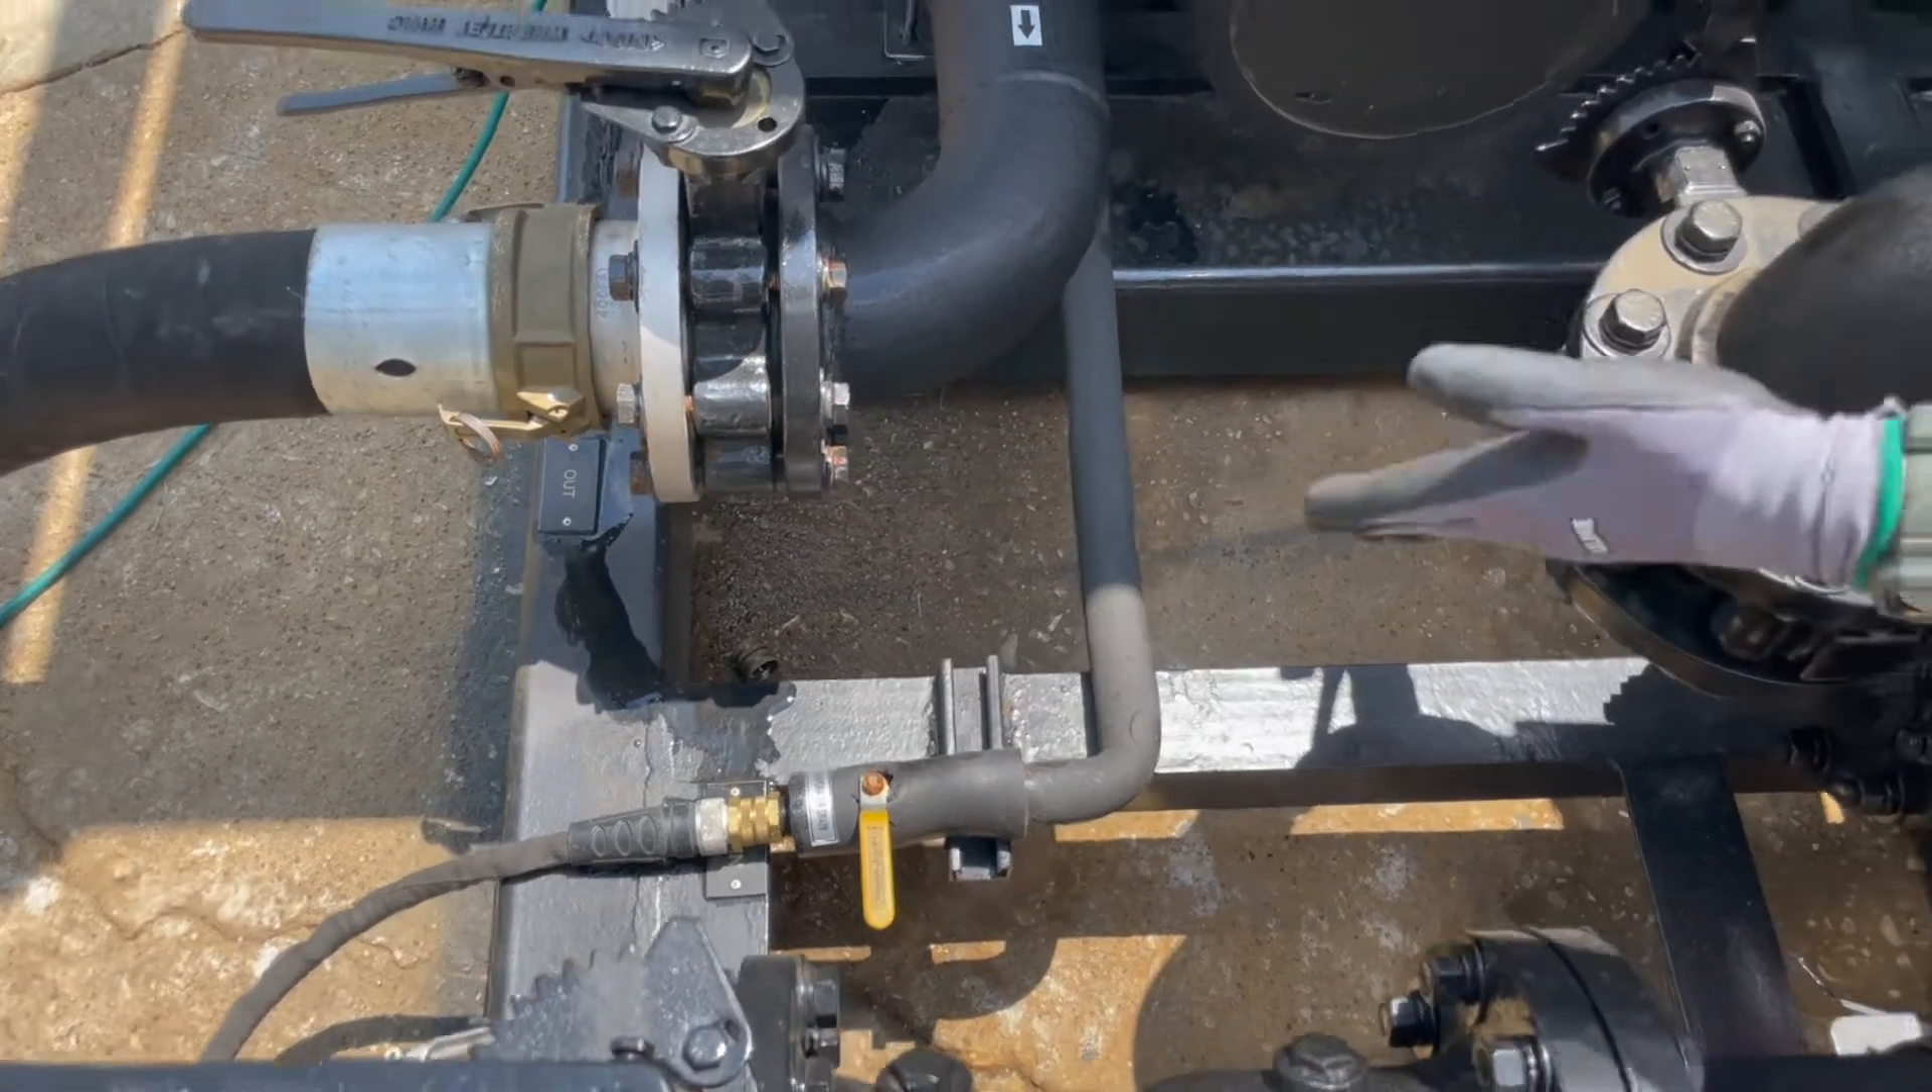So you can actually see we've still got the line hooked up.